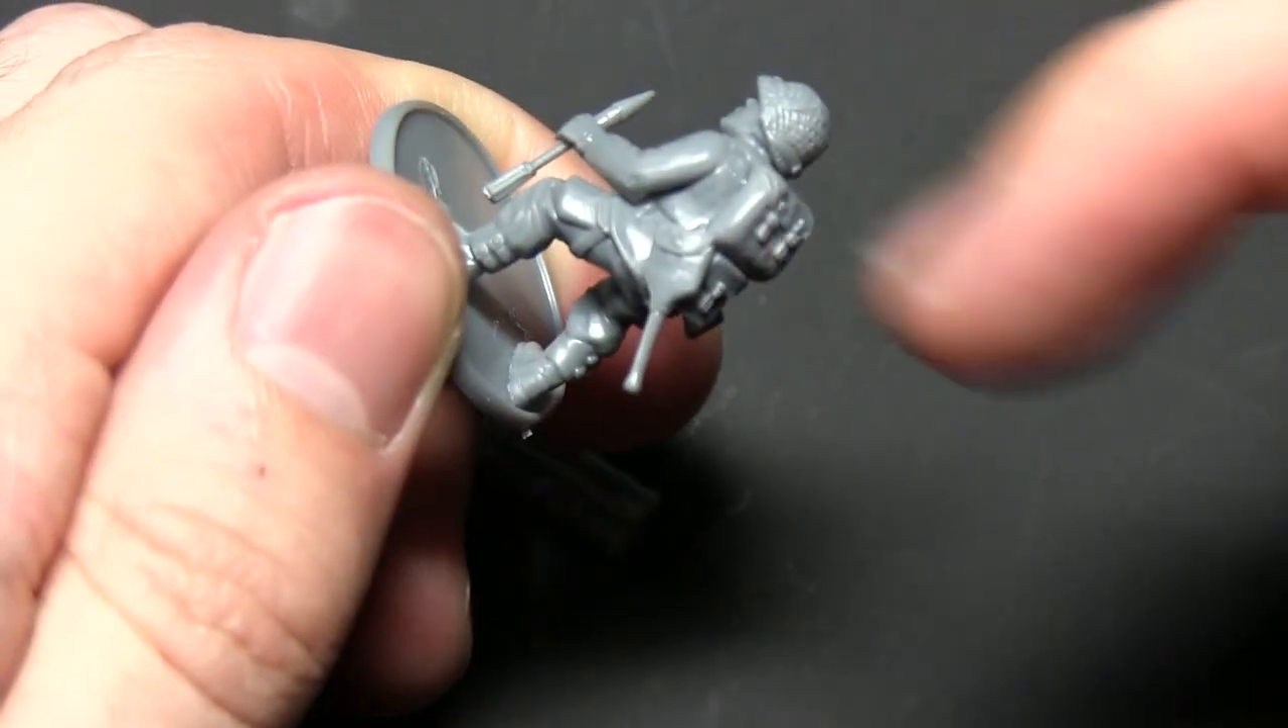So here we have the bazooka team loader you can see I've attached the bazooka rocket into the left arm and the thompson on the right arm as well and I've also added on a head and some equipment as well.